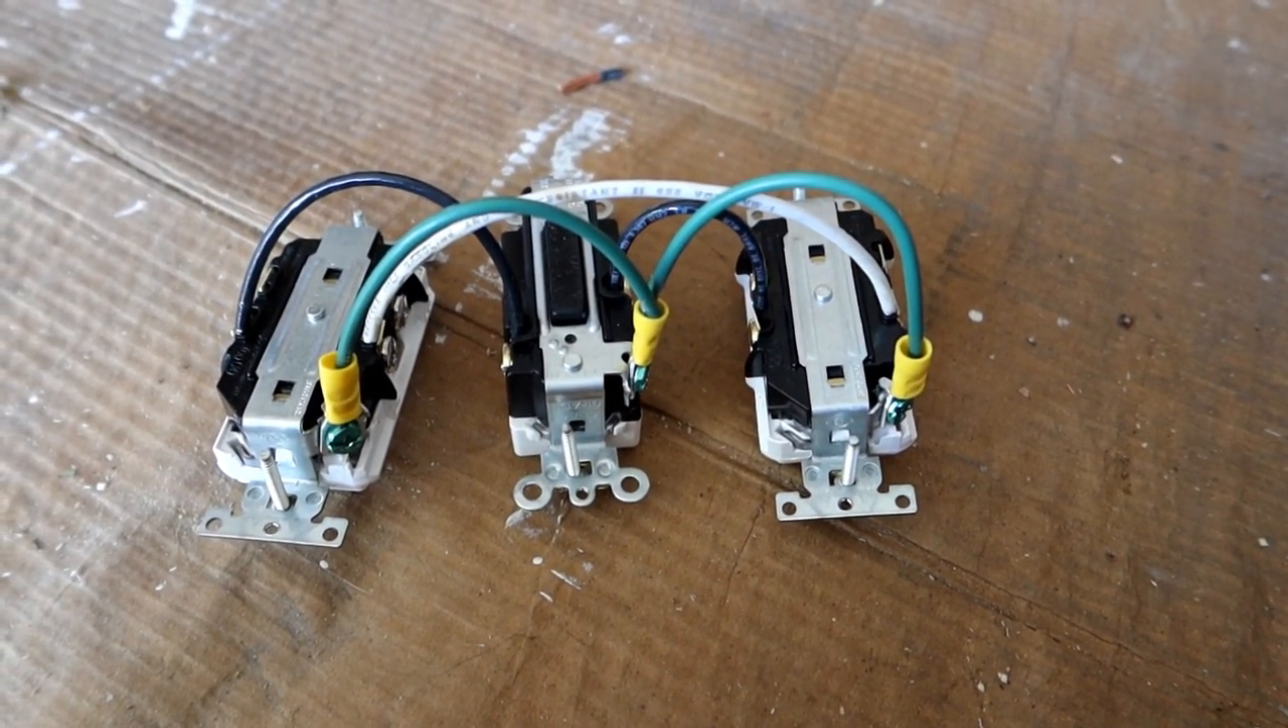And I have the grounds connected.